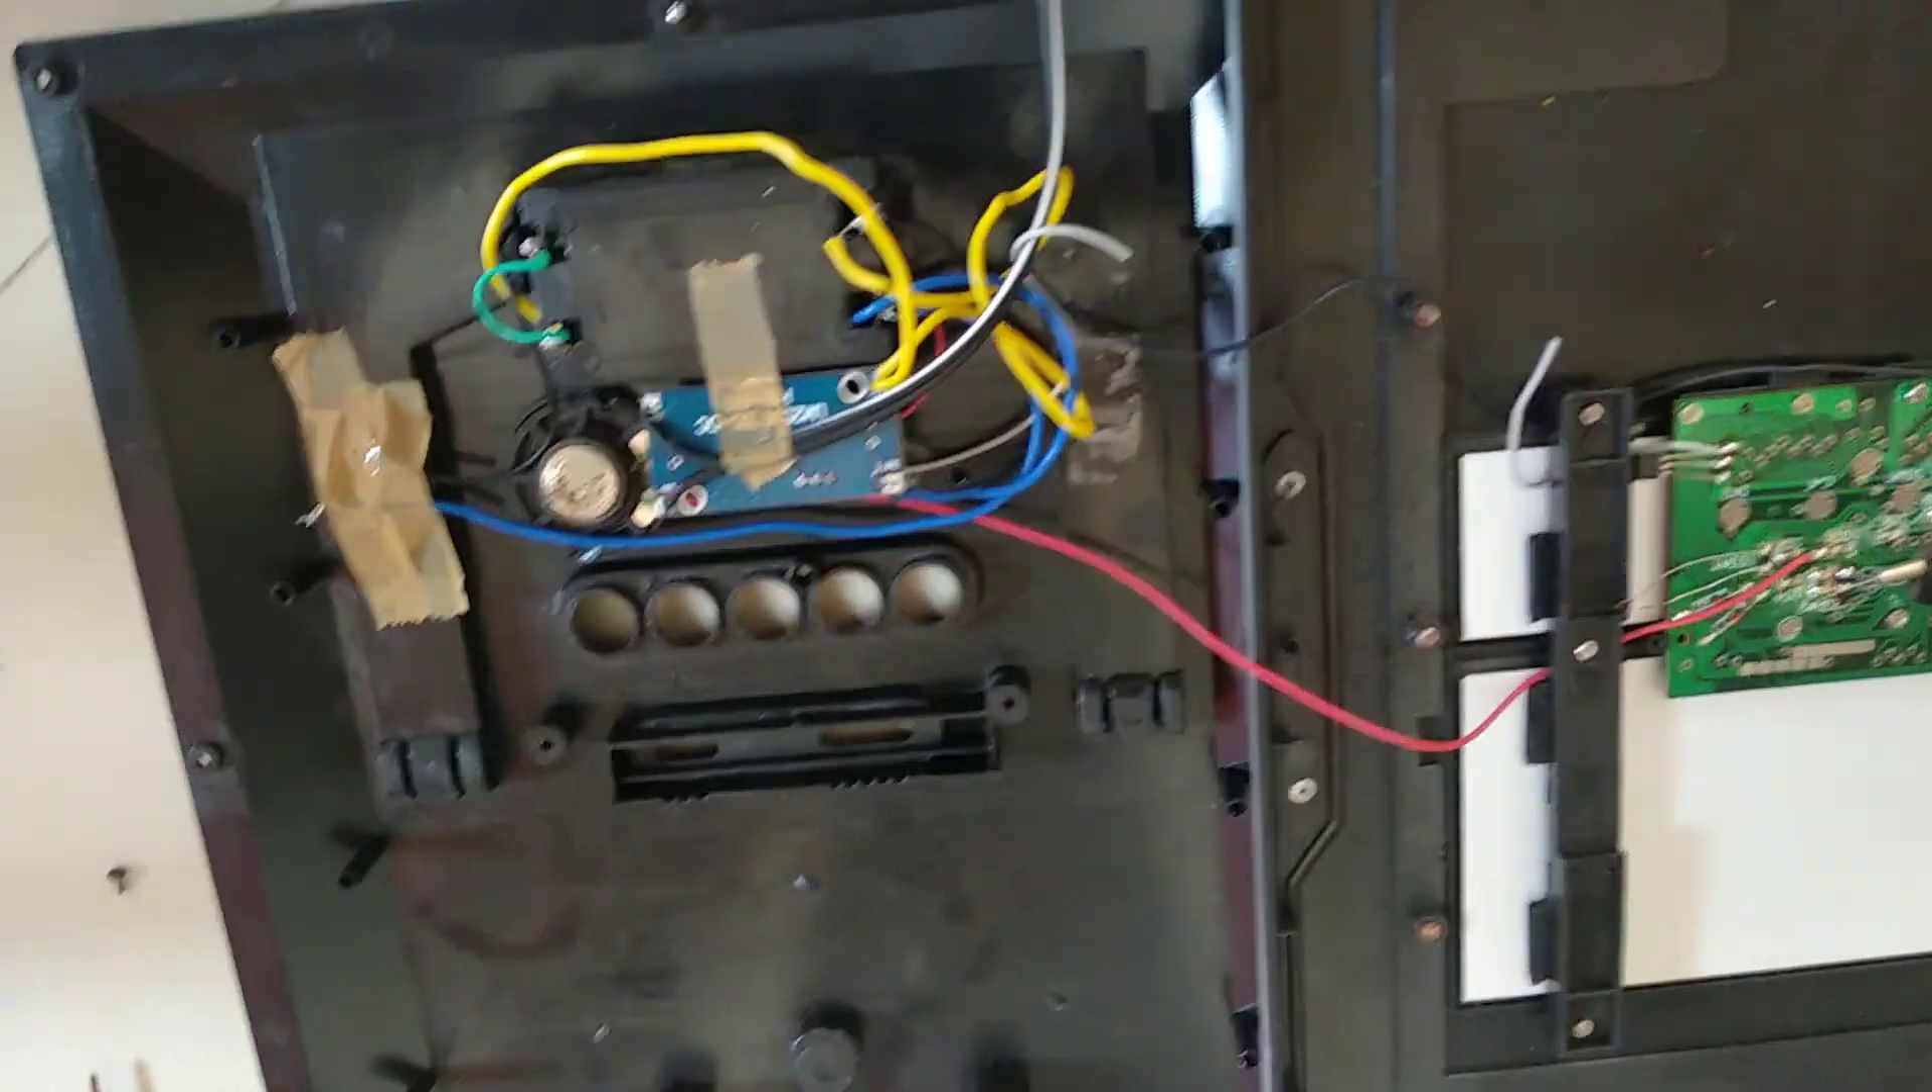As you can see I have opened up the digital wall clock.